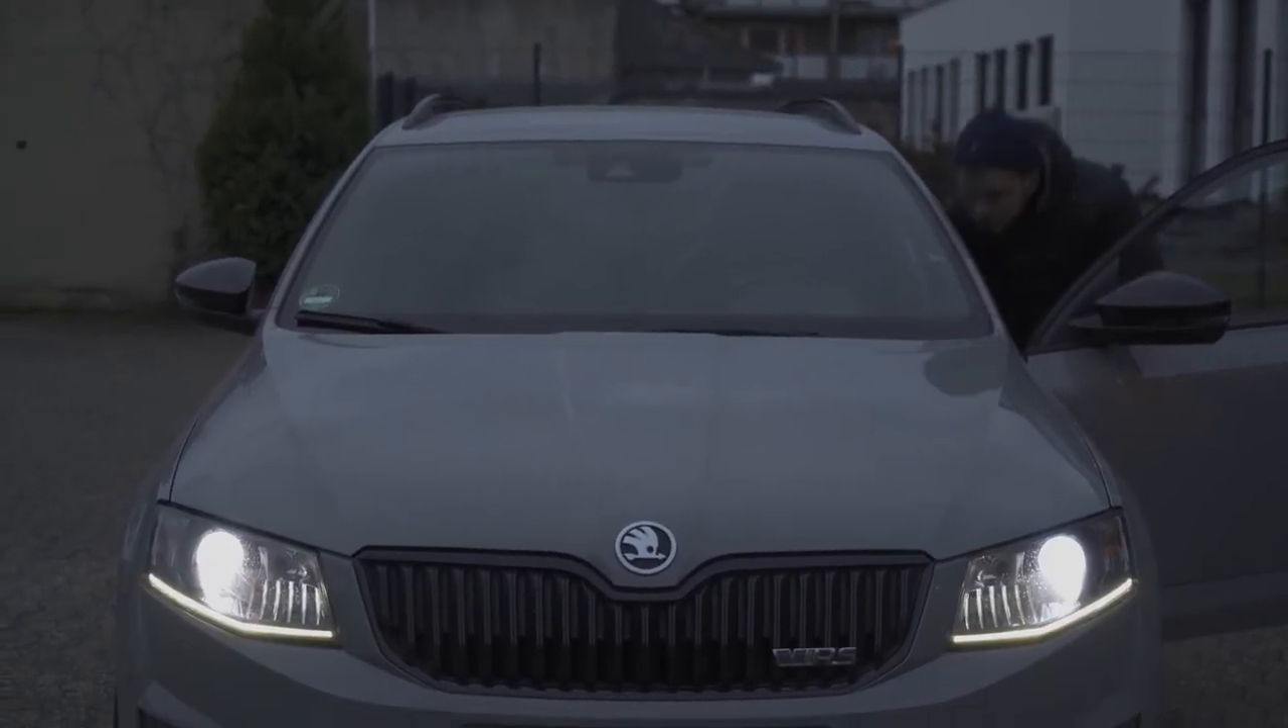Wir haben jetzt vorne die LEDs. Auch beide jetzt endlich.